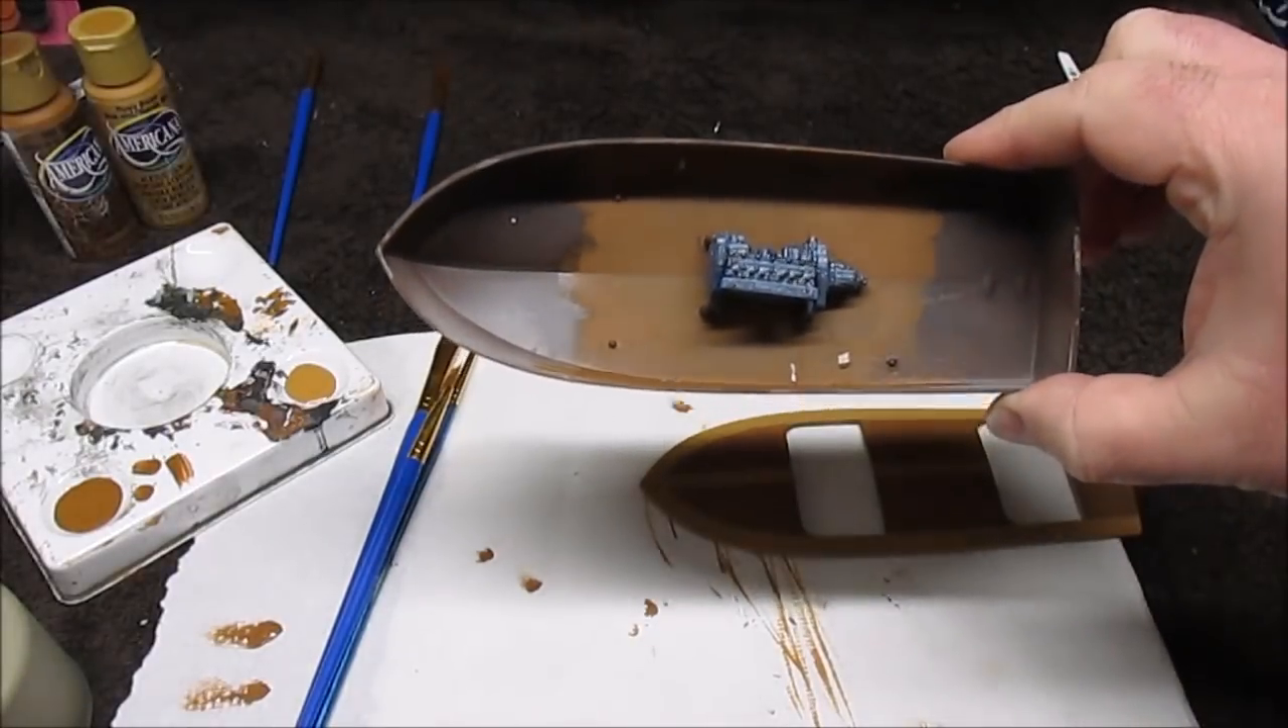The engine is done it's been washed and stuck in the bottom of the hull.